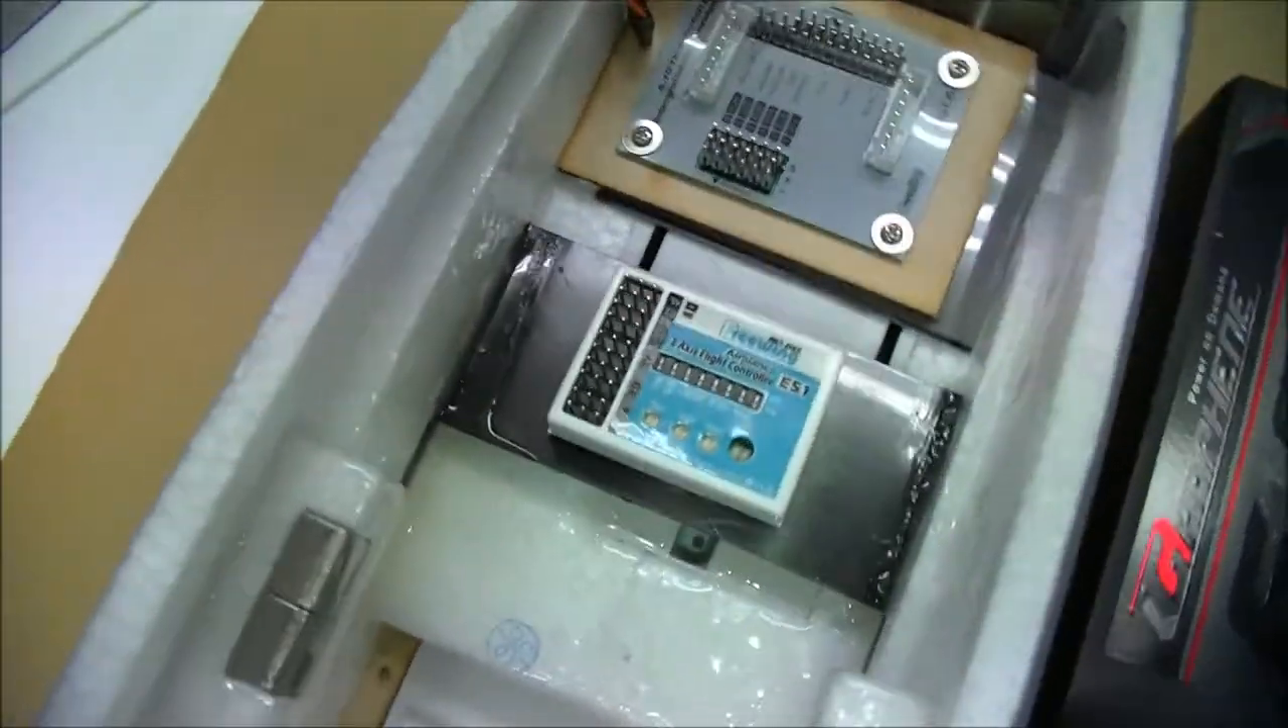You'll see that I've got my little Freewing Gyro installed, ready to go.